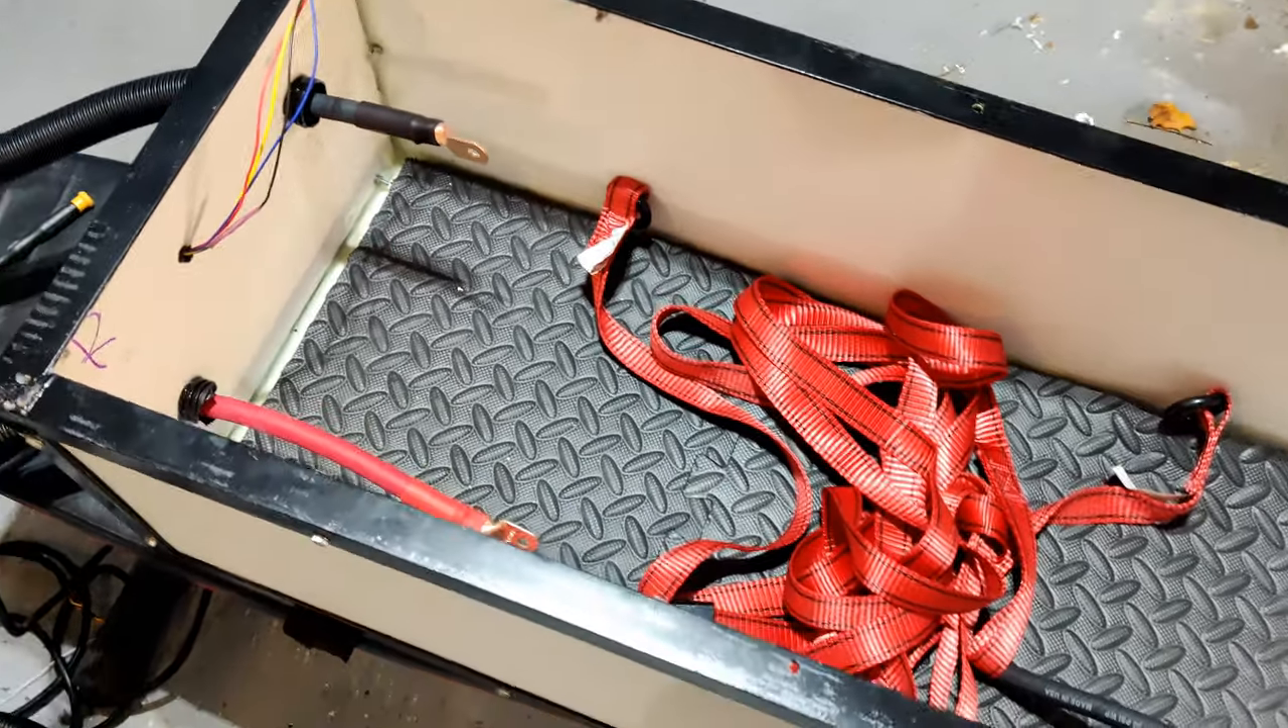So I just got all the connections routed into the rear battery box.